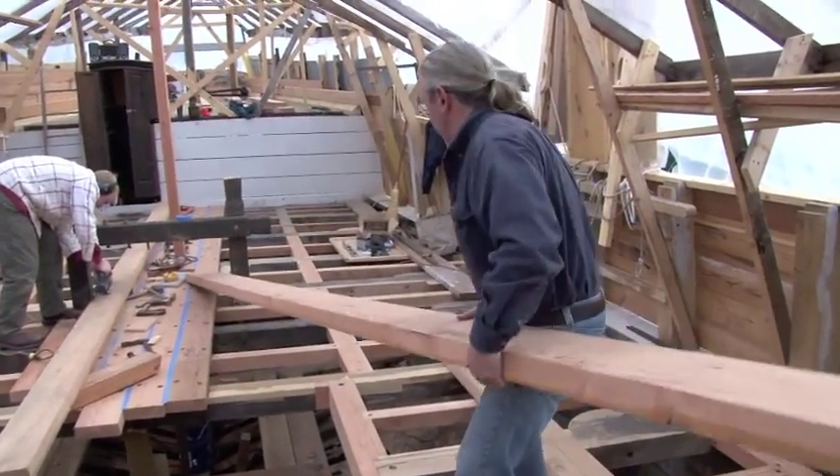We're on the deck of the beaver now, and John and Hobbs have started to lay some decking.